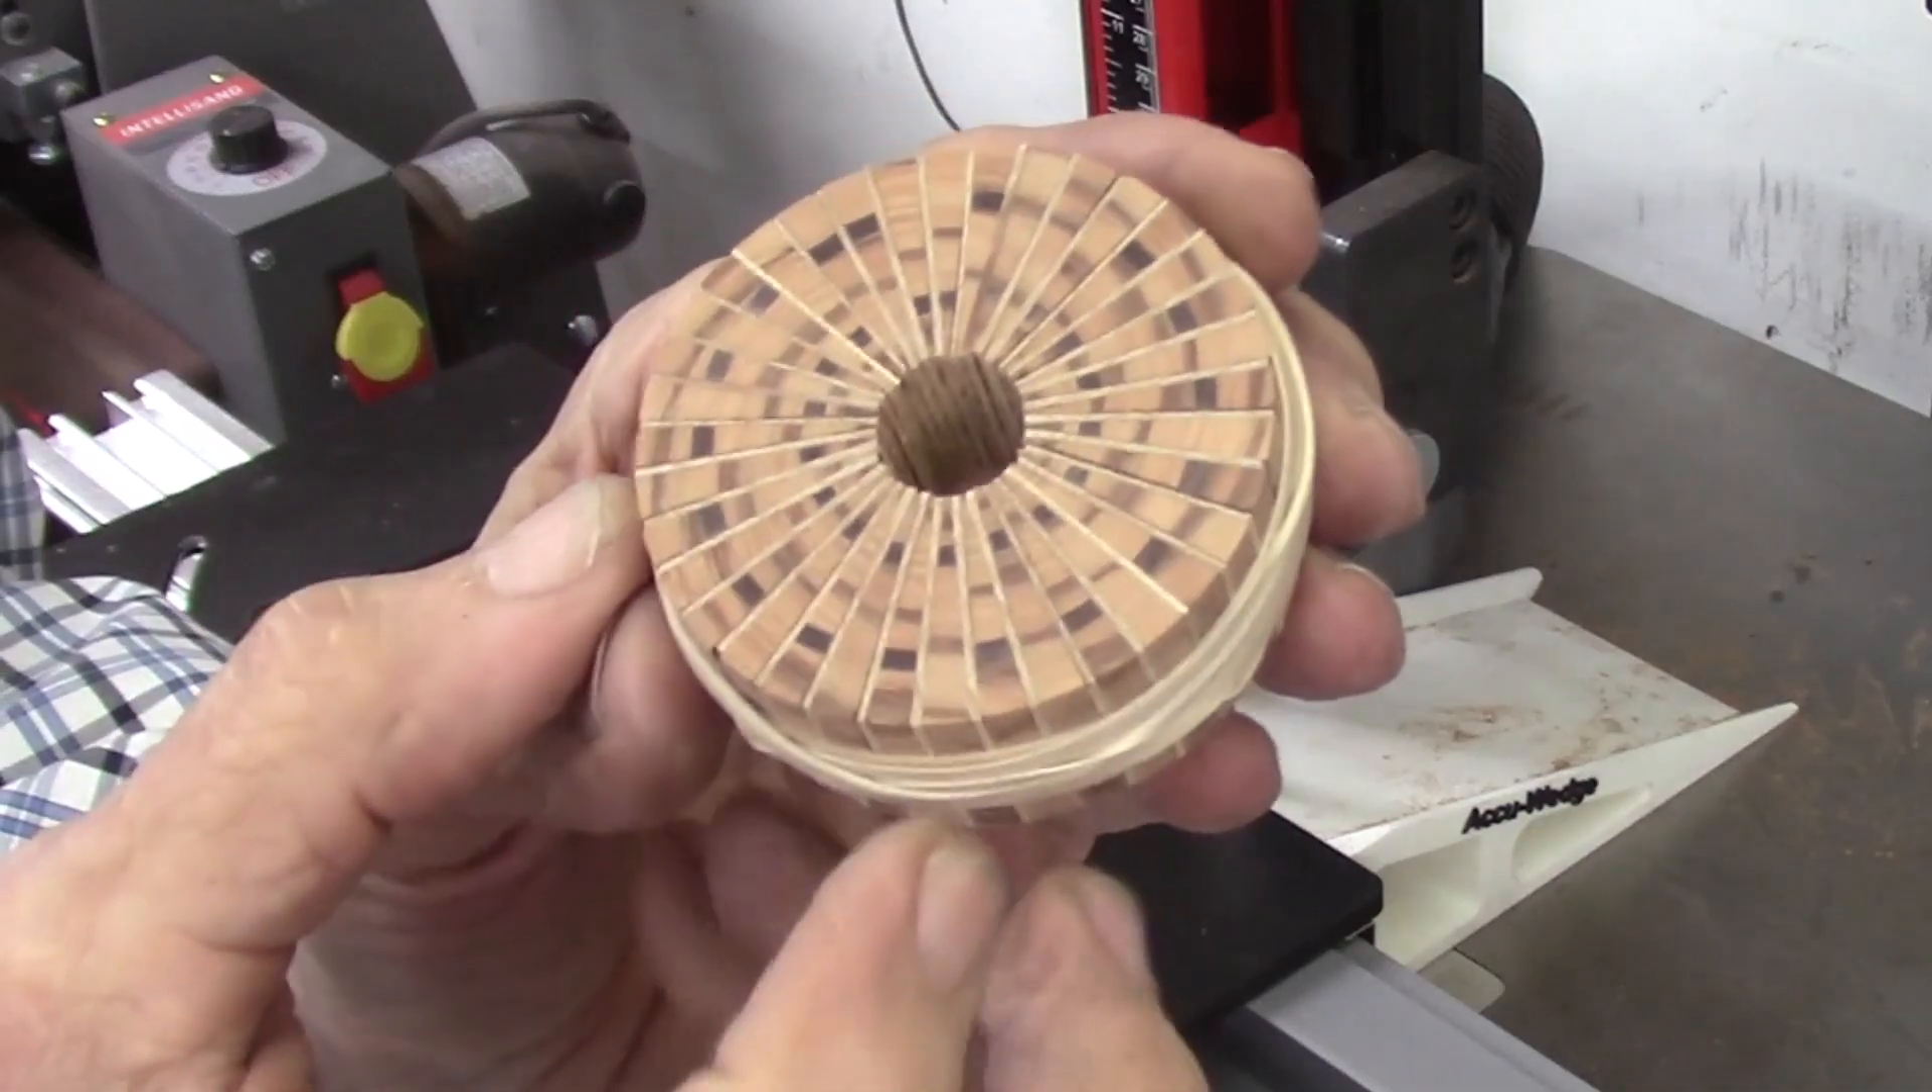Okay, and there's the finished segmented disc. So that was 36 segments. And I put 36 maple spacers between them.